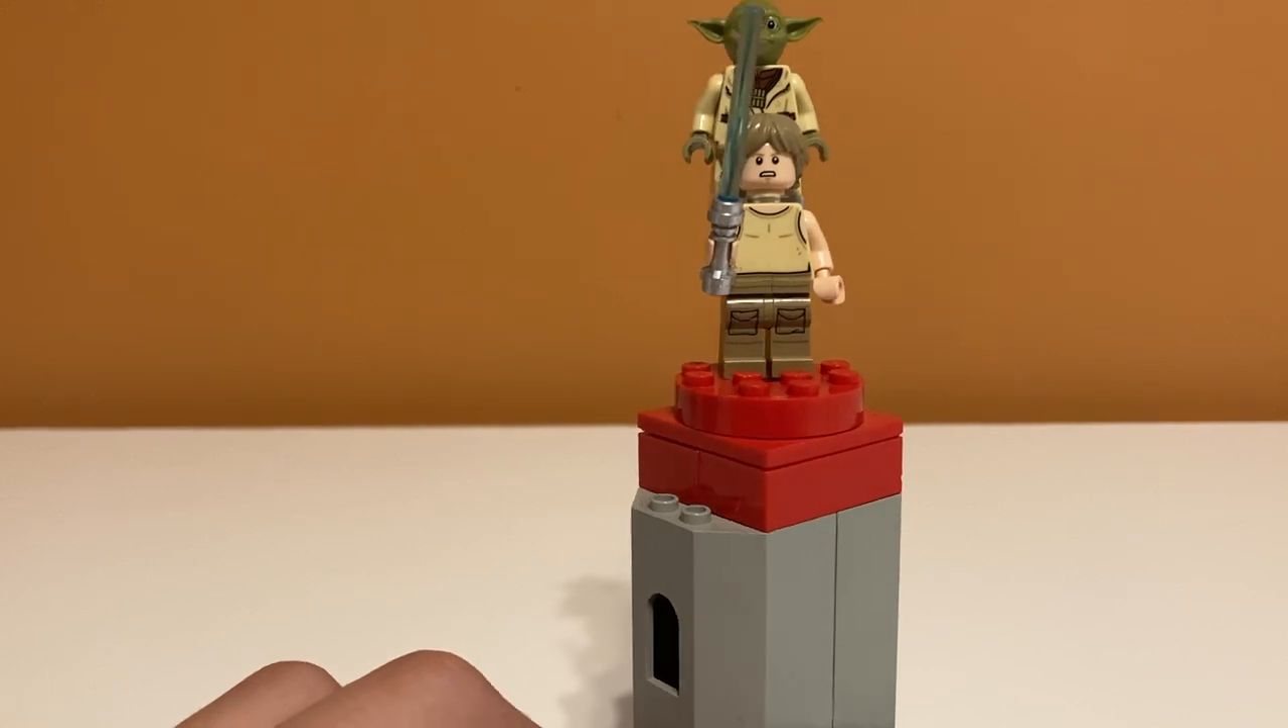I think it looks a little goofy to say the least because Yoda's a little too high on his back.